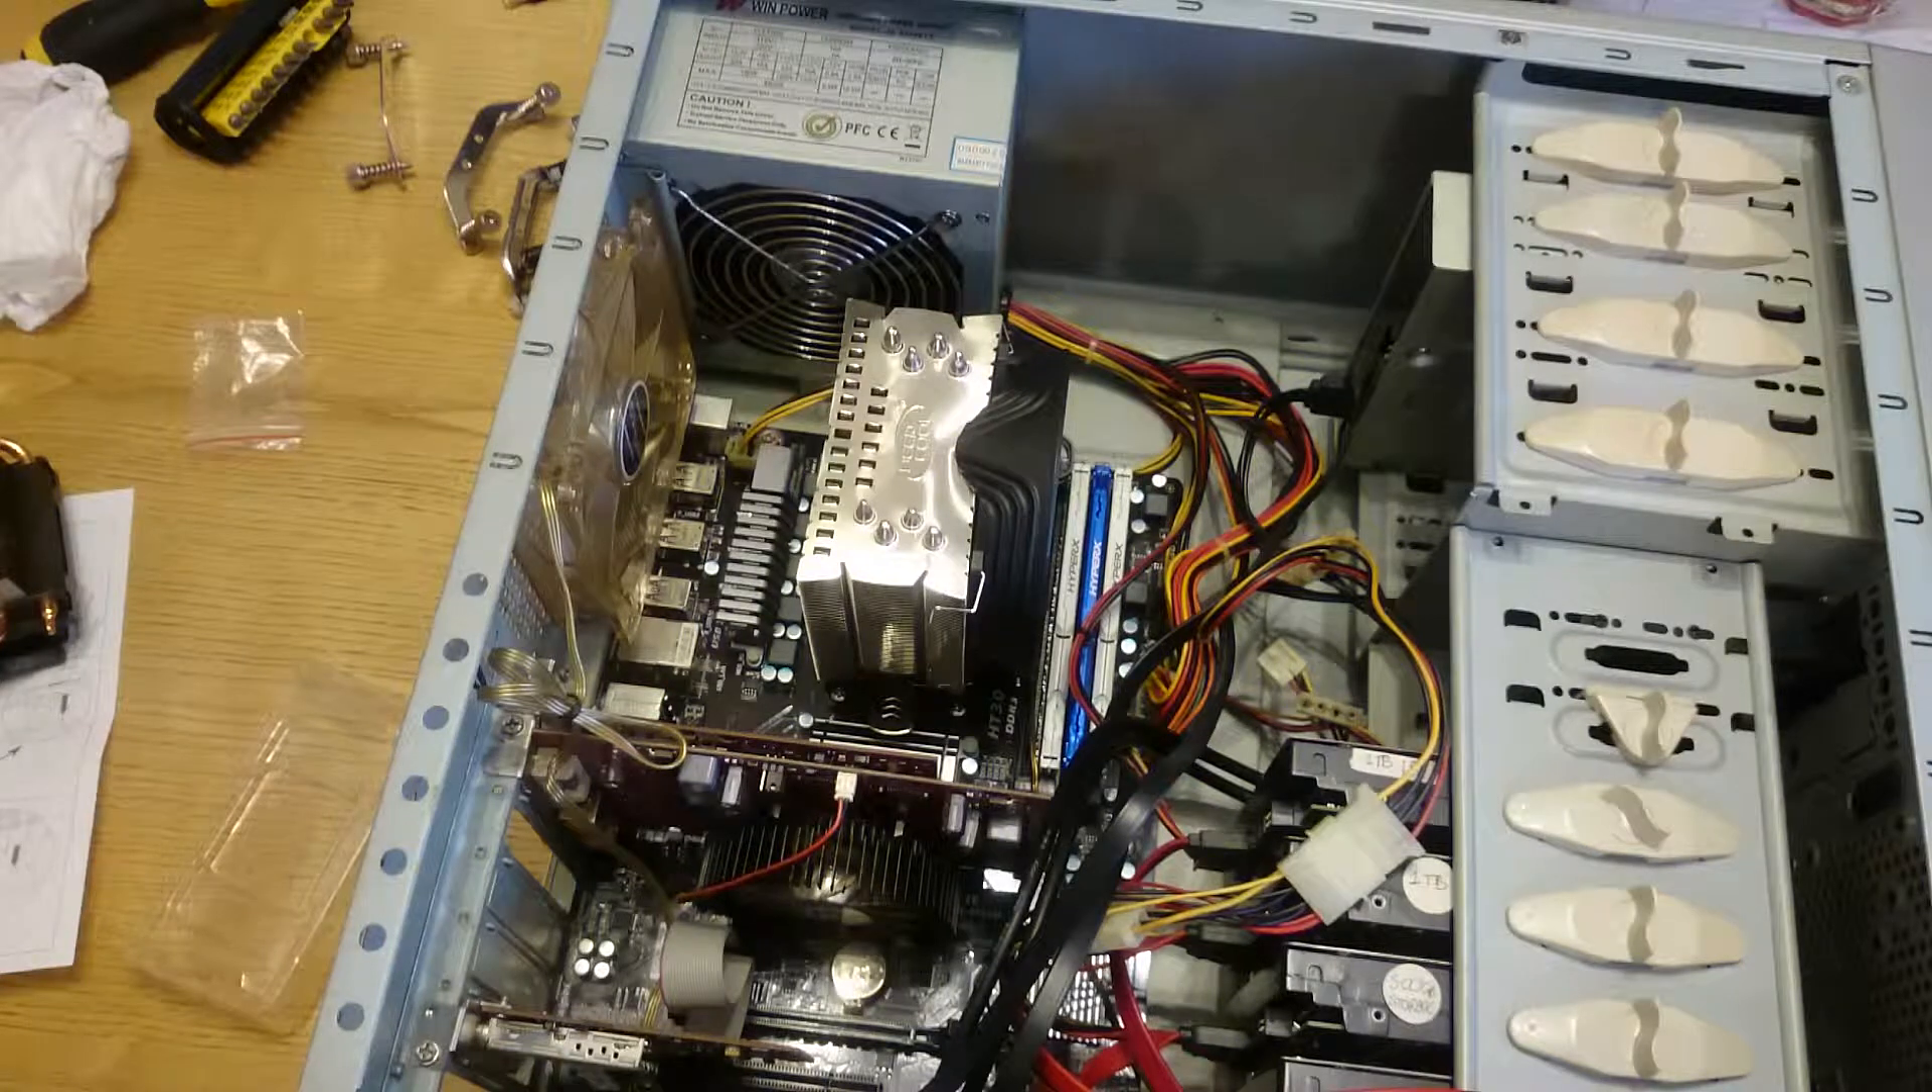So, after dropping my CPU, I've now got my new fan installed.